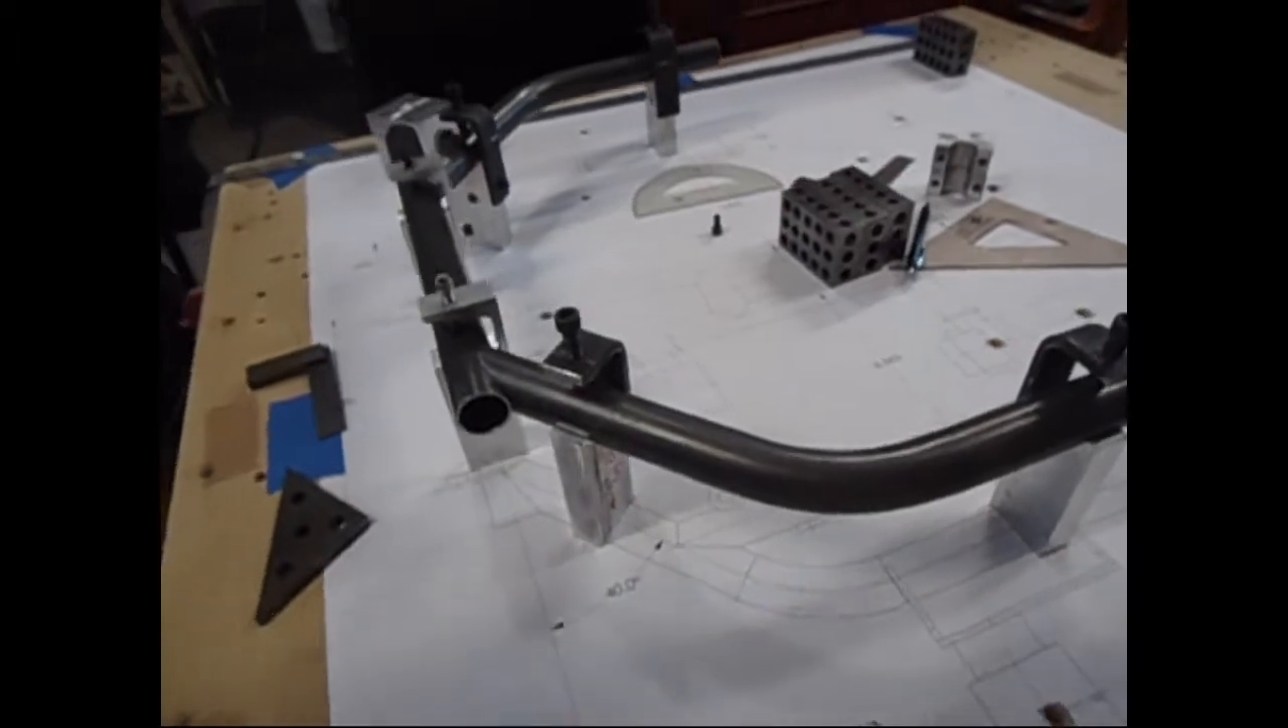Once I got my tubes bent and notched, I put them in the jig and tightened the clamping screws.